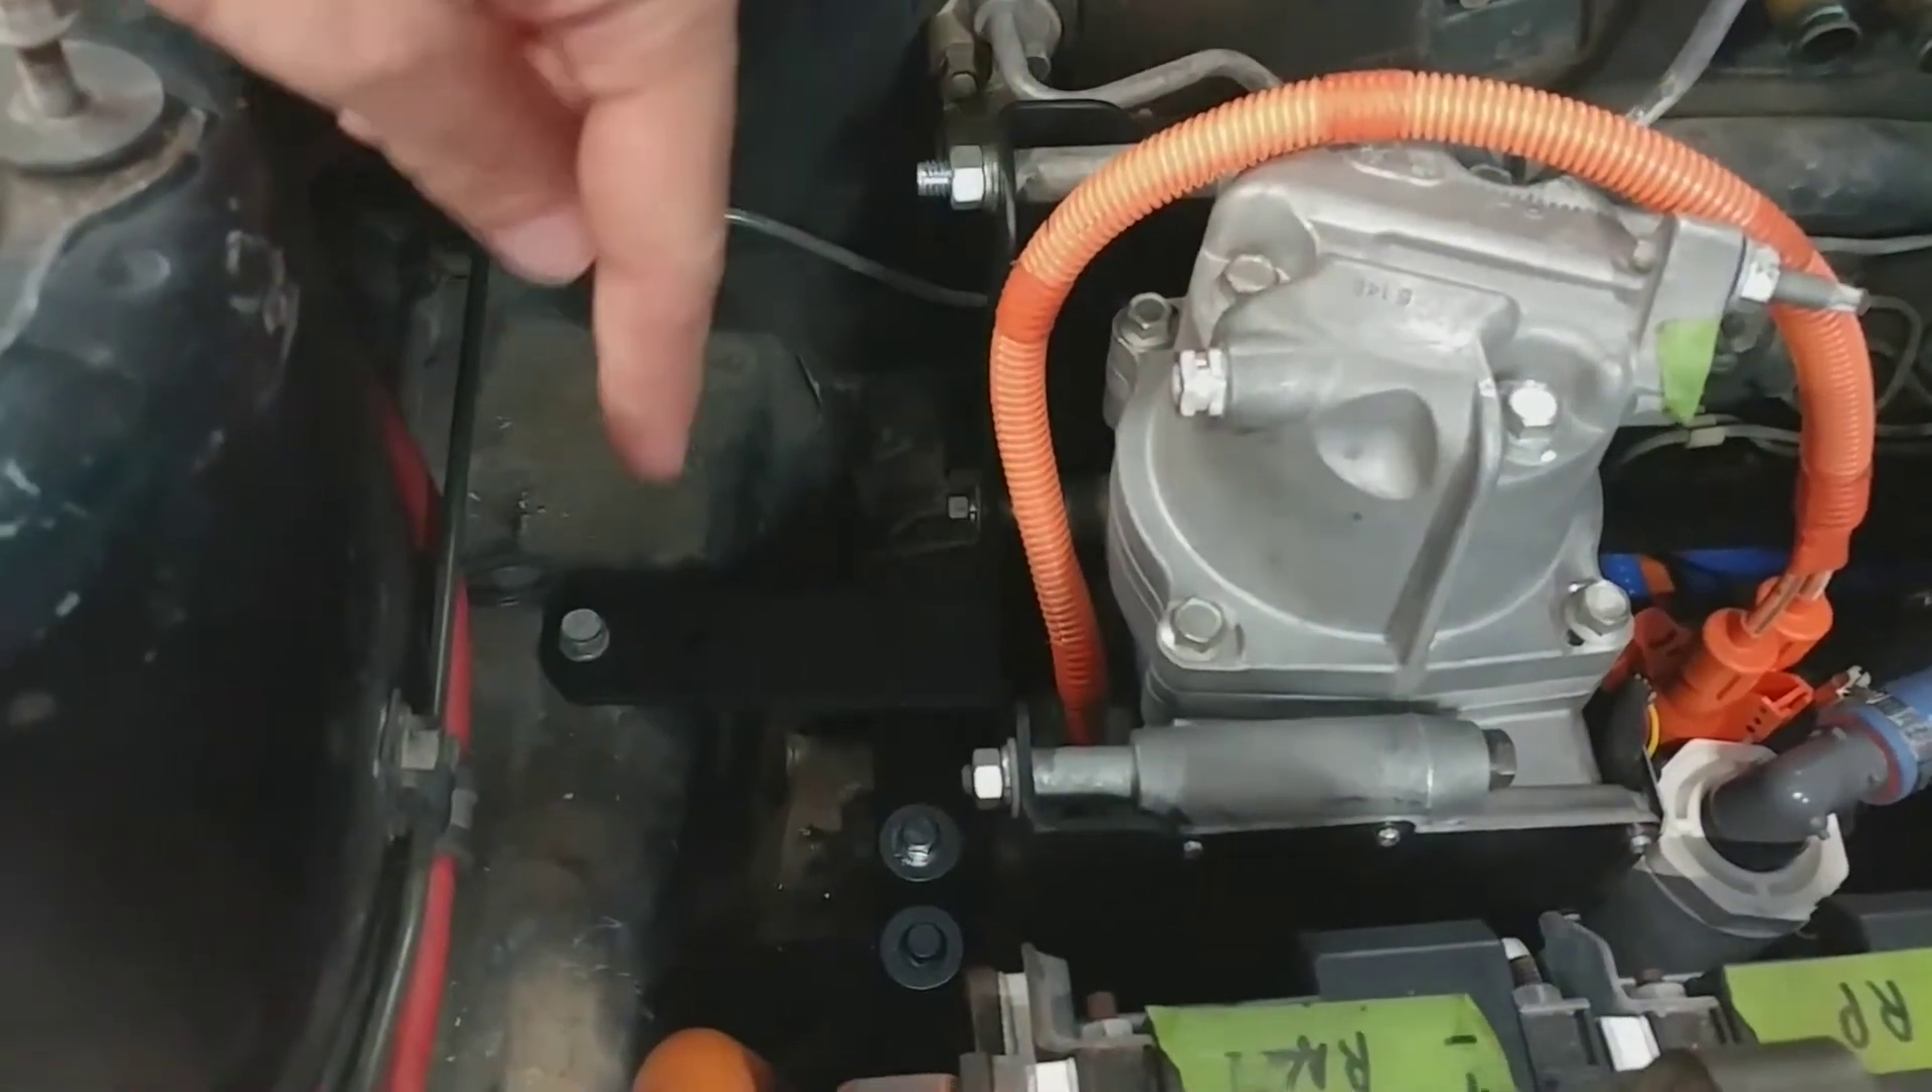Here's the AC compressor bolted in with the finished bracket.